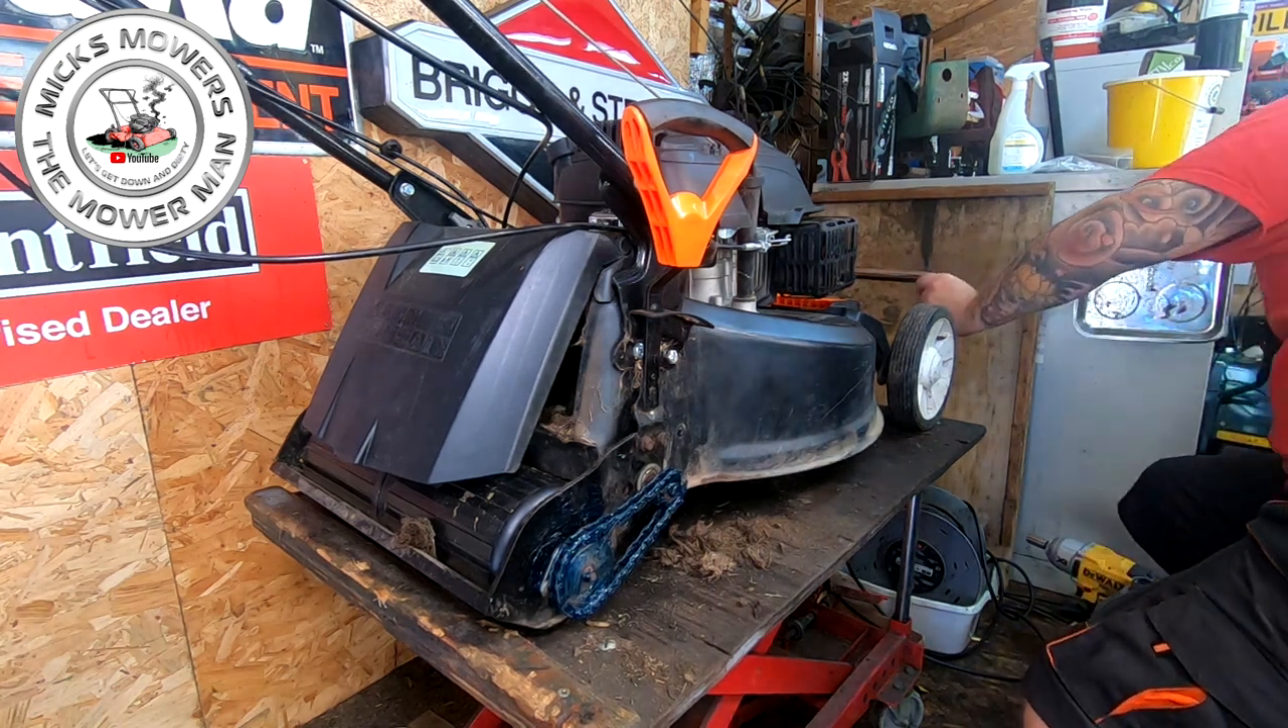And then just got to put all these plastic covers back on of which i now can't remember which one which one goes where and what goes where.